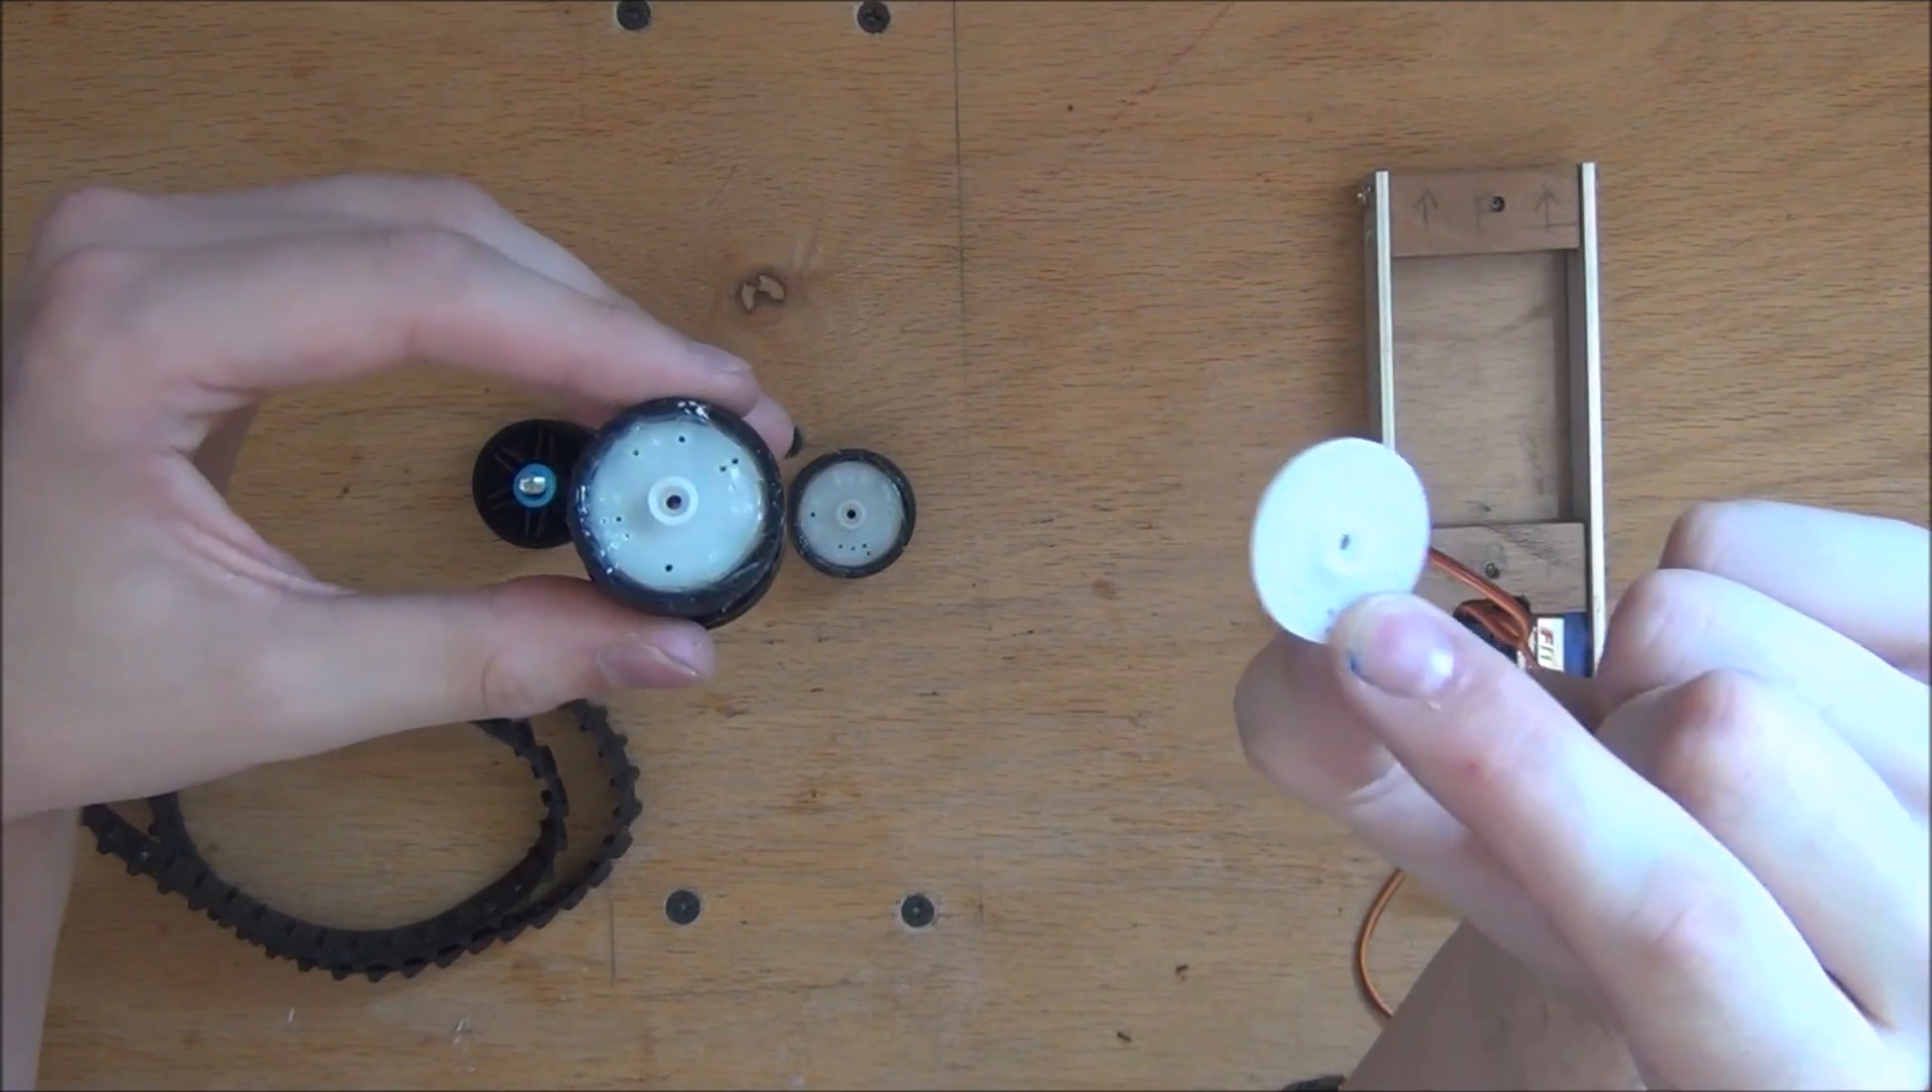And so as you can see here, what I've done is I've taken a small servo gear and I've glued it to the inside of one of my track wheels.